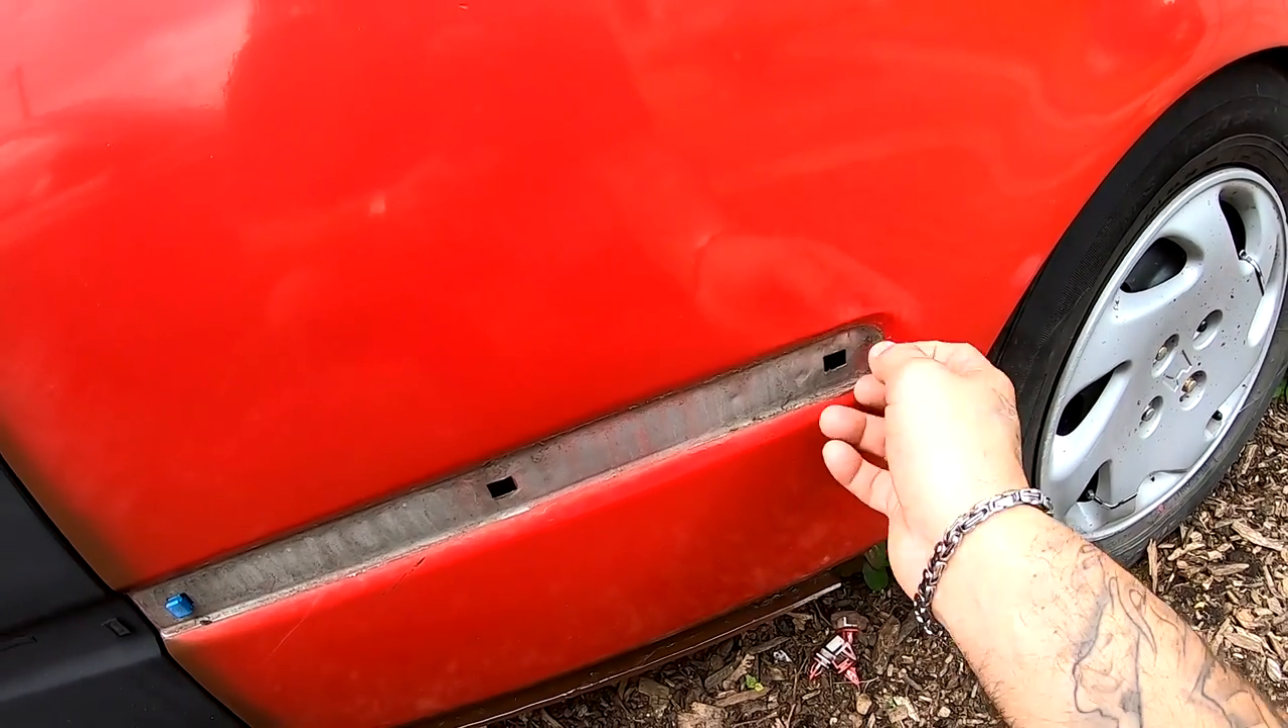I came over here and I popped off the last molding.